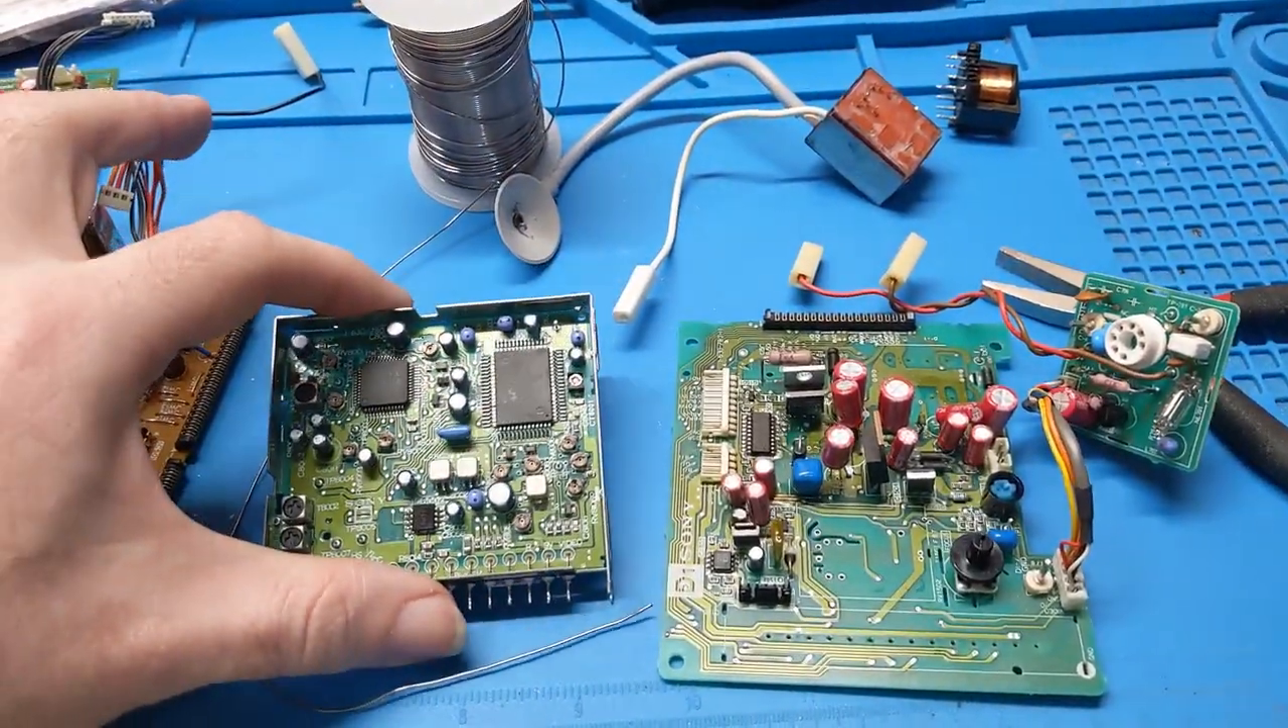So, I went ahead and removed the transformers. I also removed this module, which this module is the IndexTron drive module.